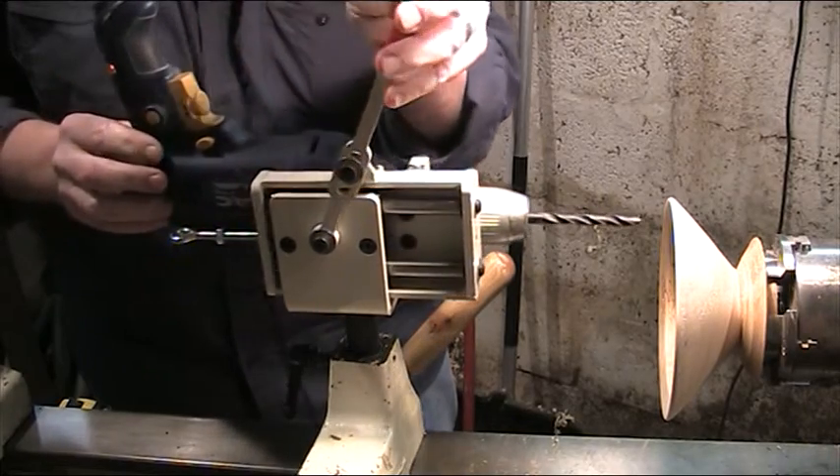Now you're going to see immediately that this drill is a way above center.